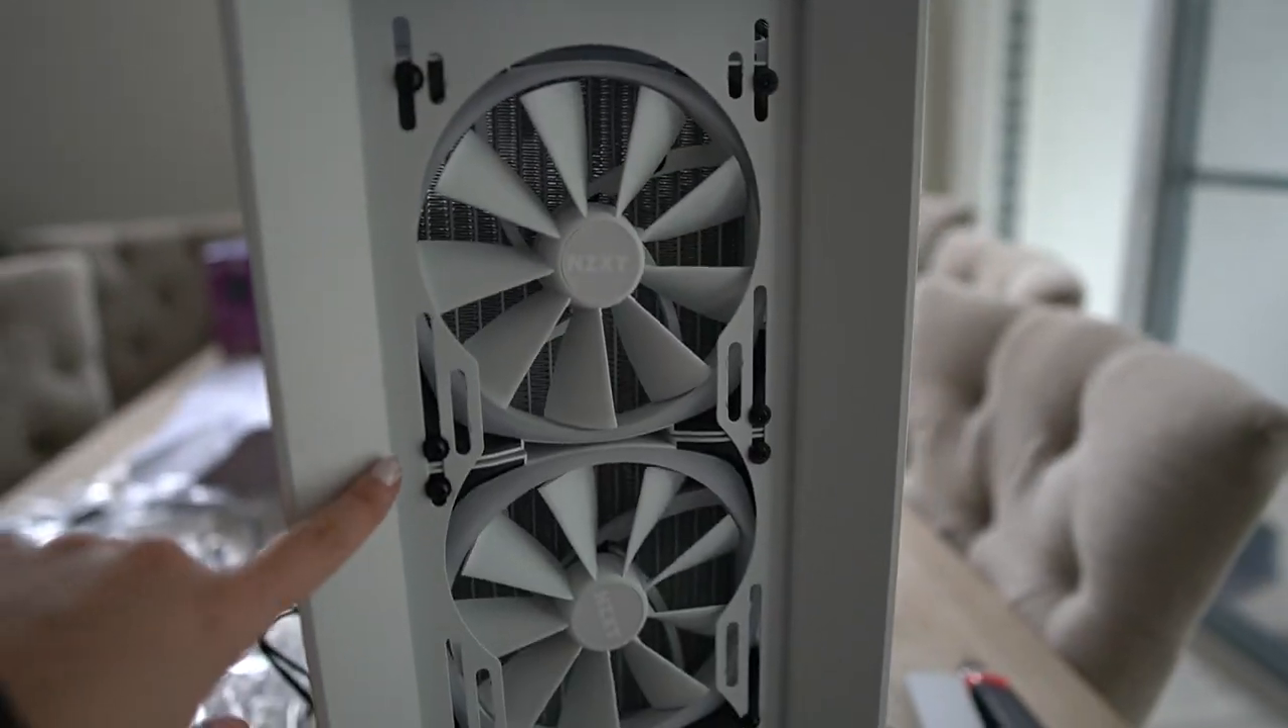Okay we just installed the cooler and we've added the fans on here as well and the radiator and uh so it's looking good.